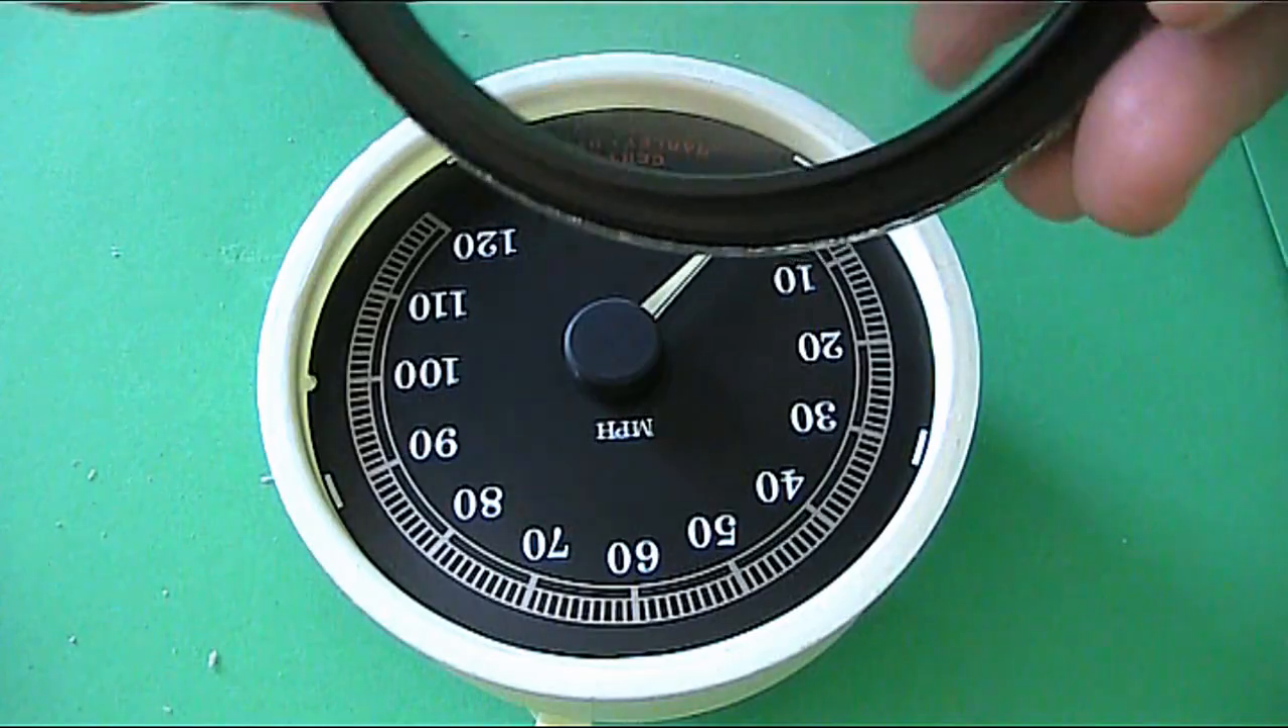Okay so we got our speedo um glass off.